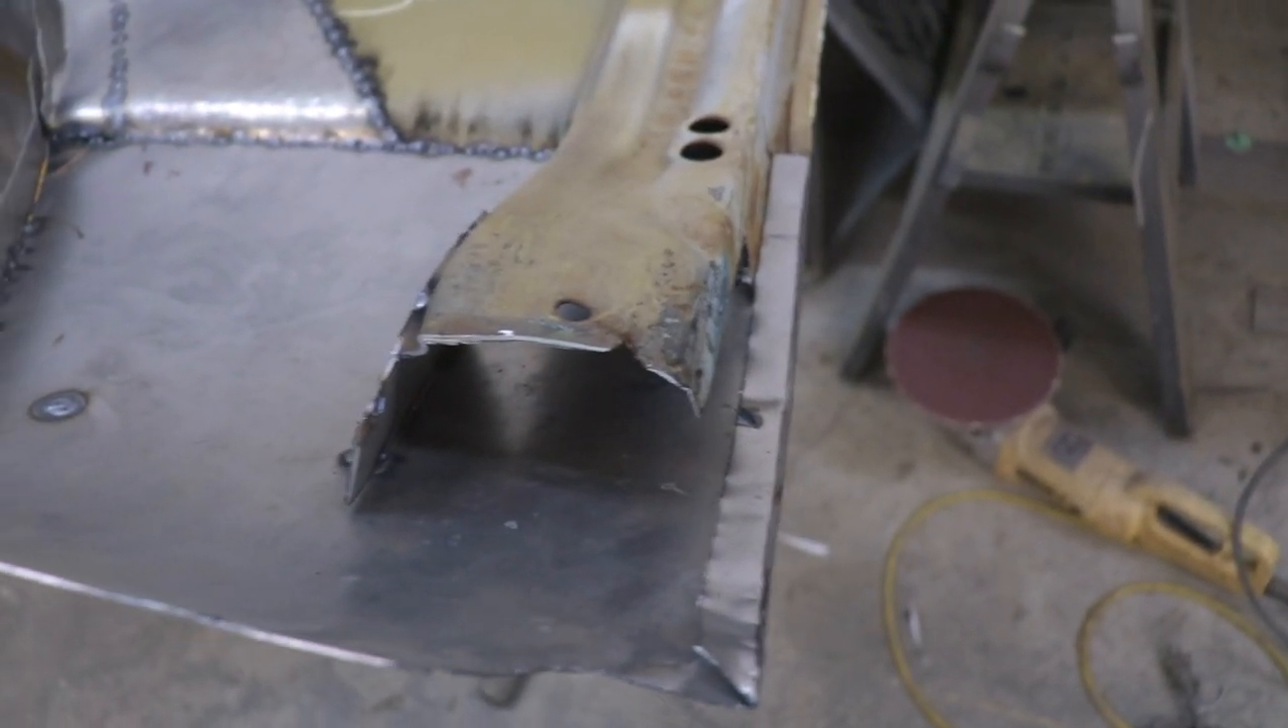This whole bottom section was completely rotten as well. So that's all new metal and it's going to be folded over.